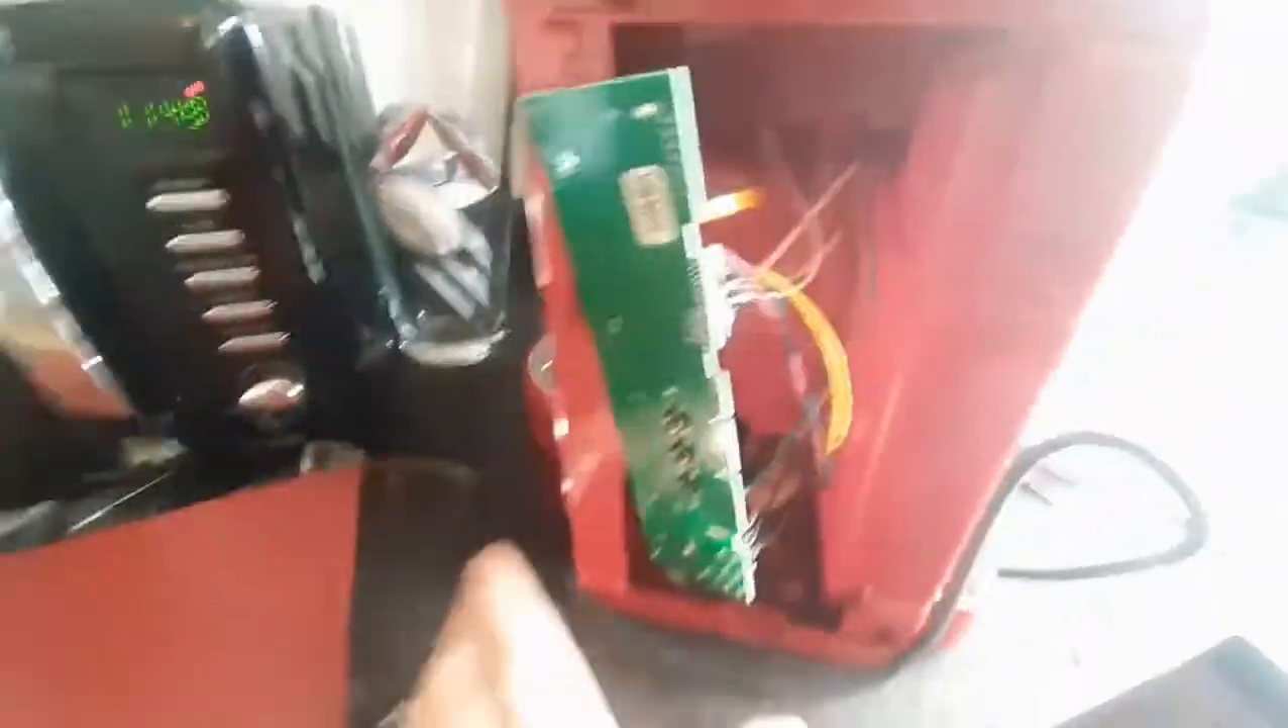I forgot to put the, um, circuit board back in.